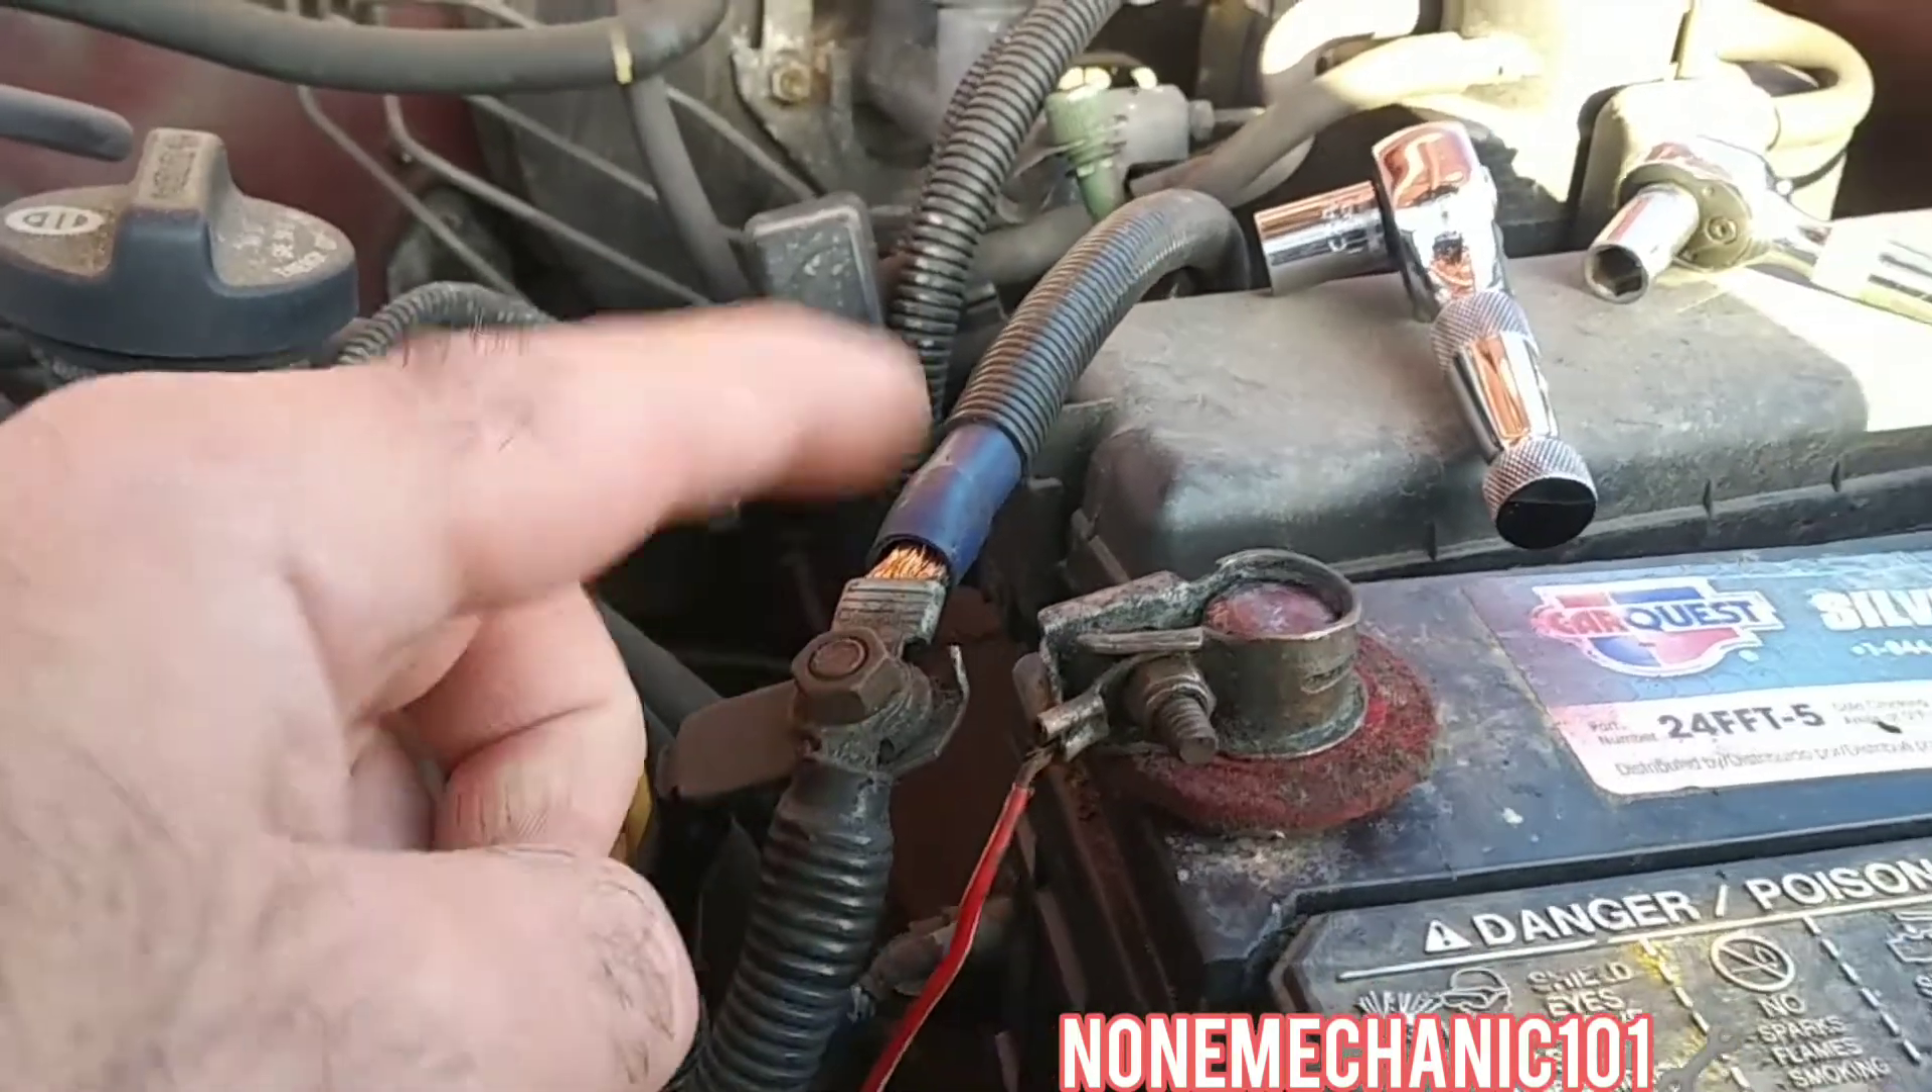This is the cable that's supposed to be connected to the post as you can see it detached out of it.